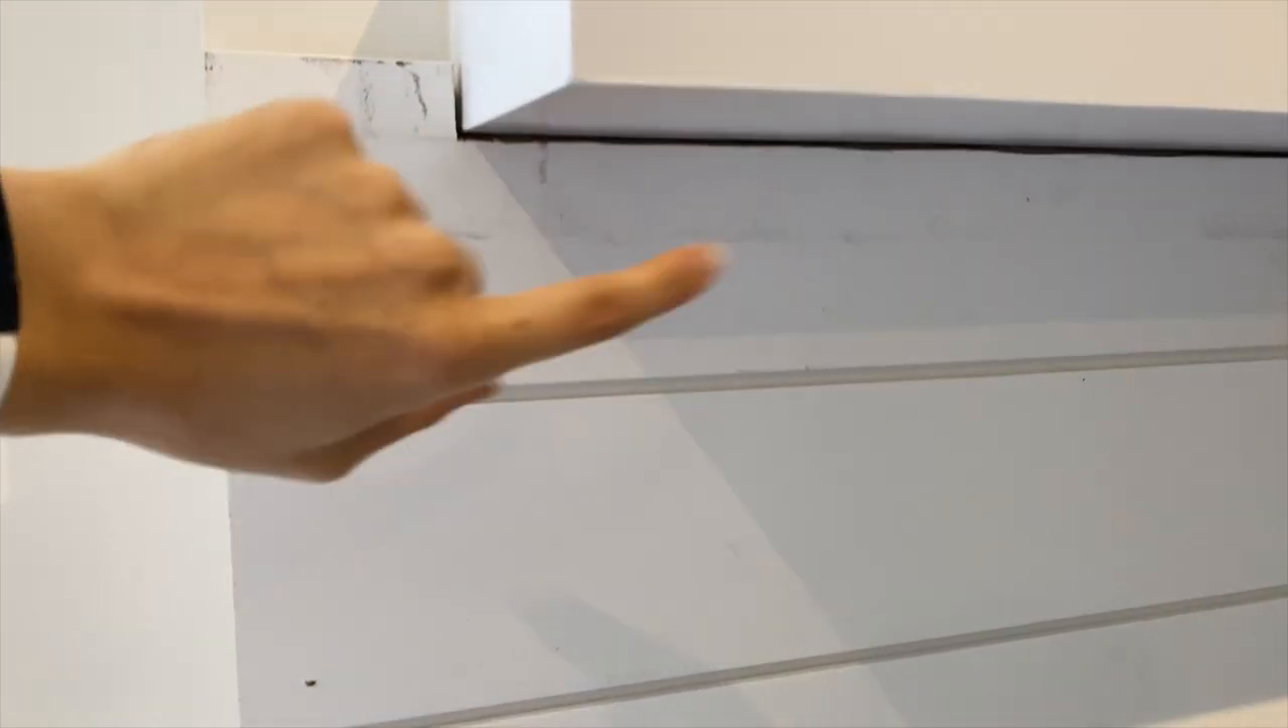Cutting that with the hacksaw actually worked okay. You can see there's a little bit of a gap.